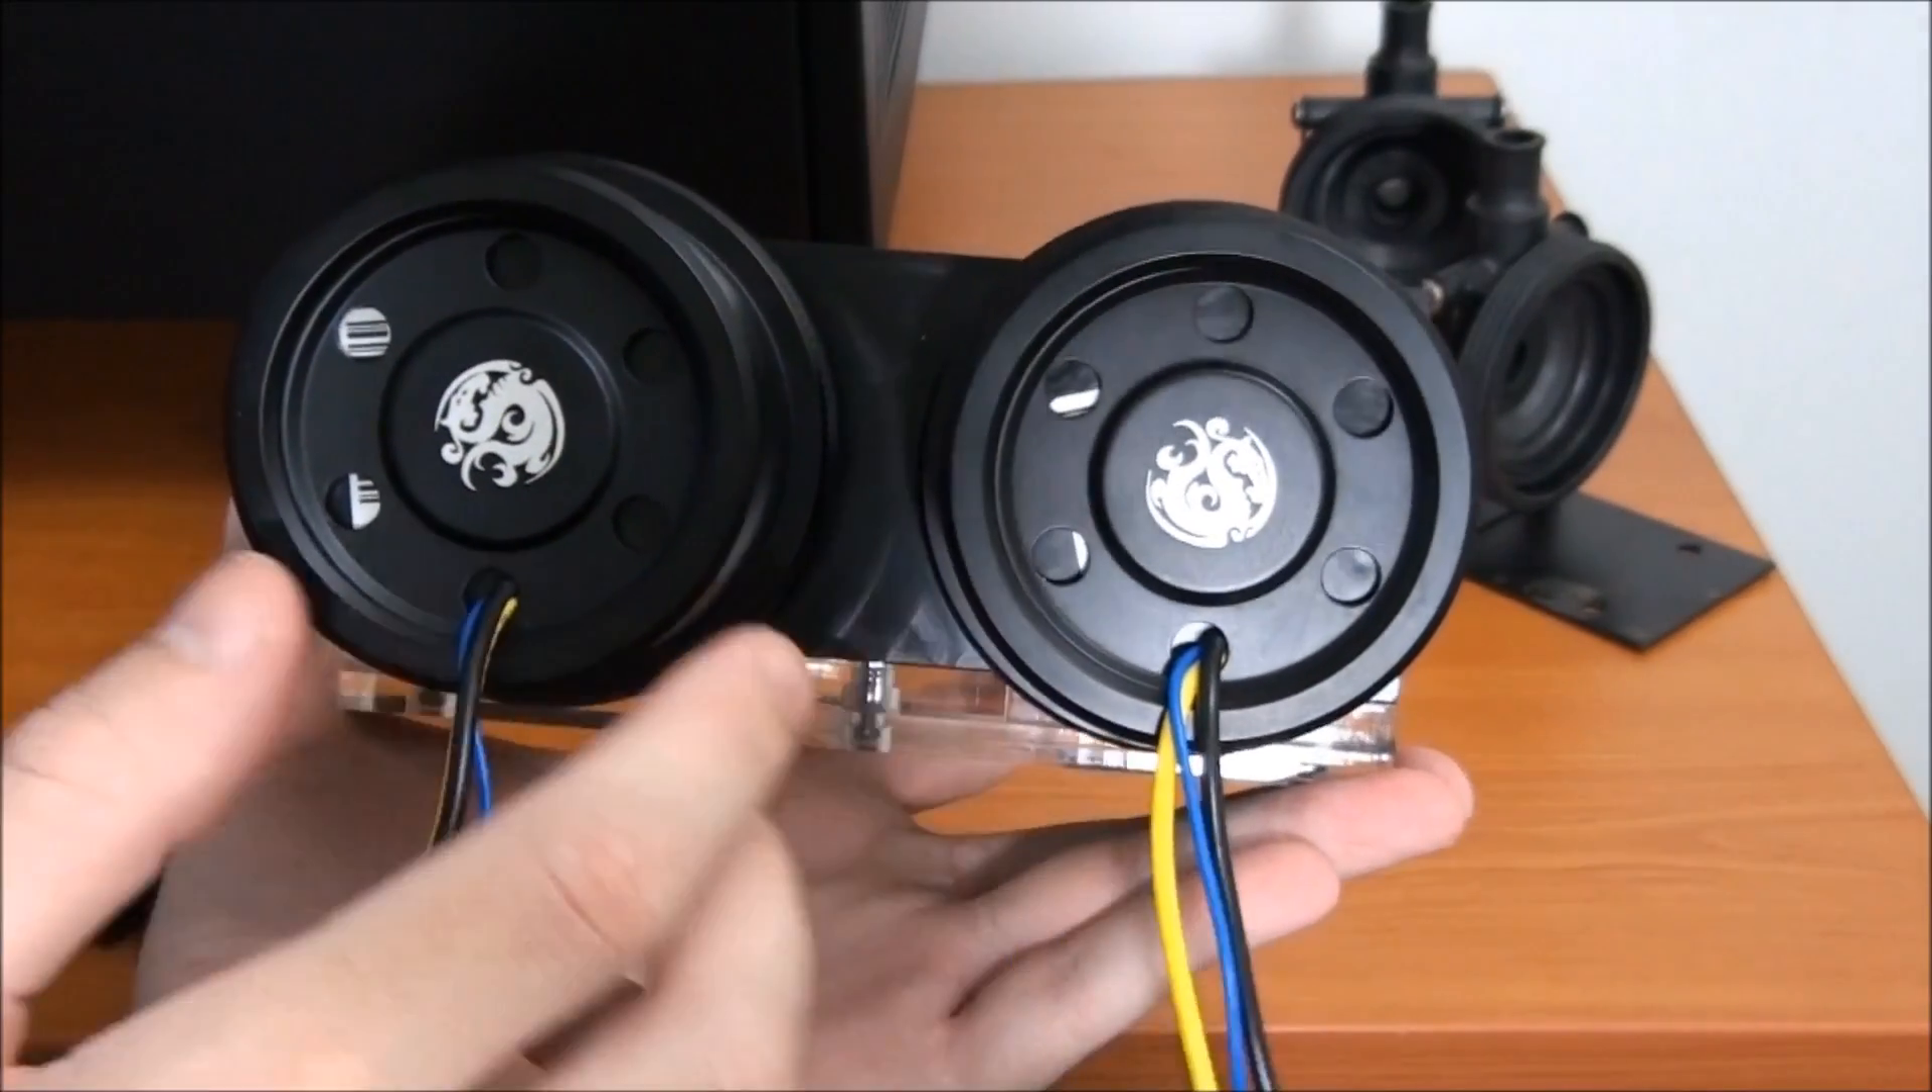You can see I've pointed both my wires down to the bottom.